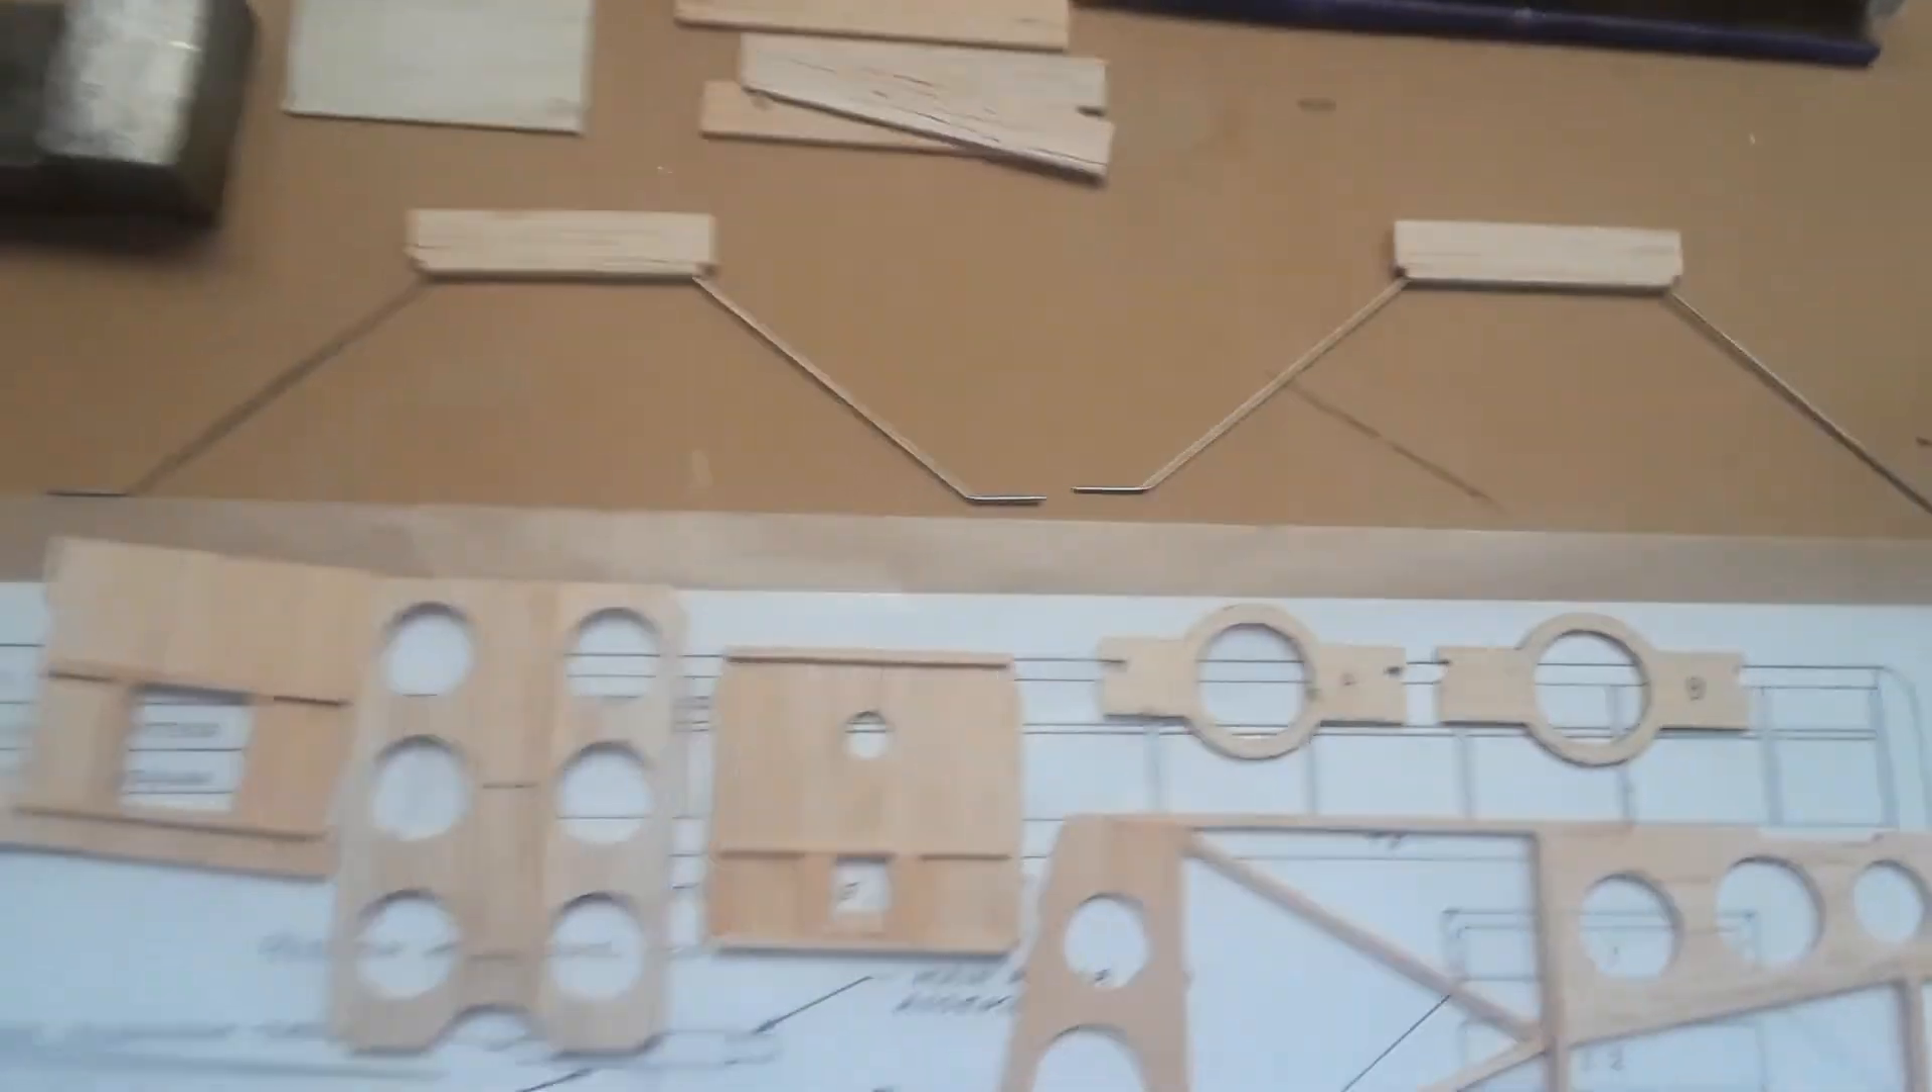Now you'll also see I do have both landing gear assemblies for front and rear already made as well.